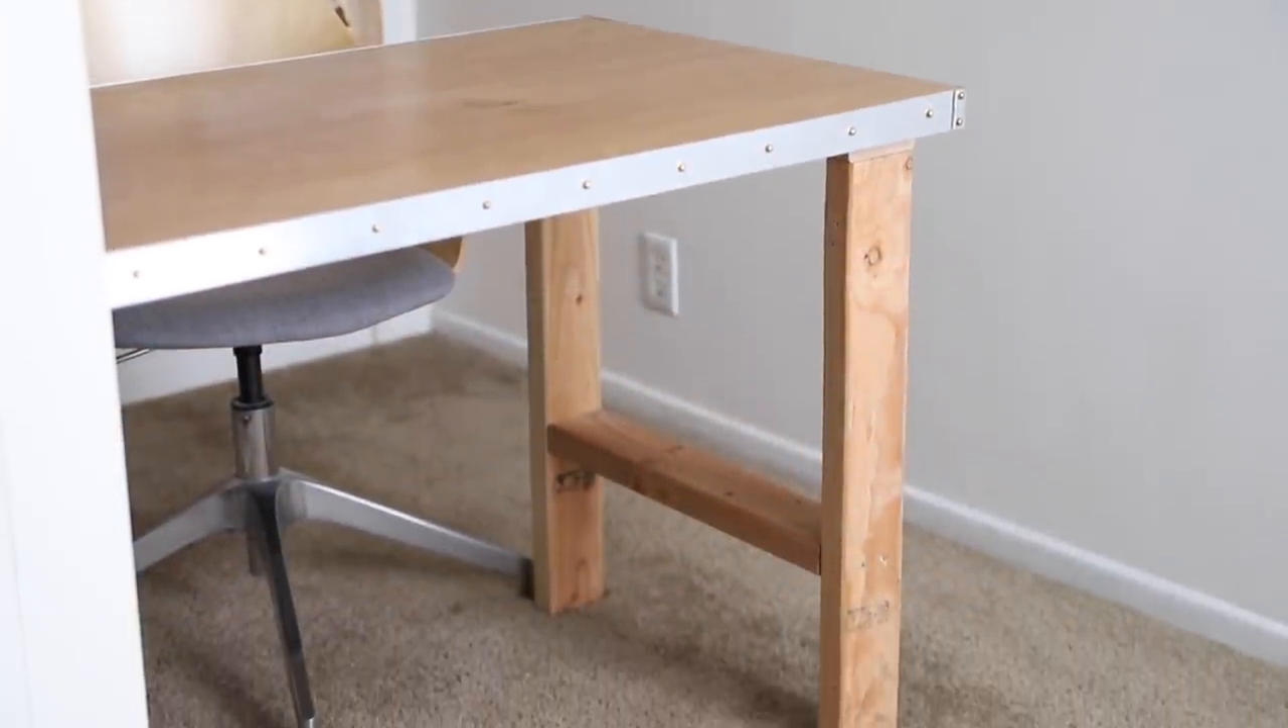The only thing that's missing is sisal rope on the desk legs to make a scratching post.